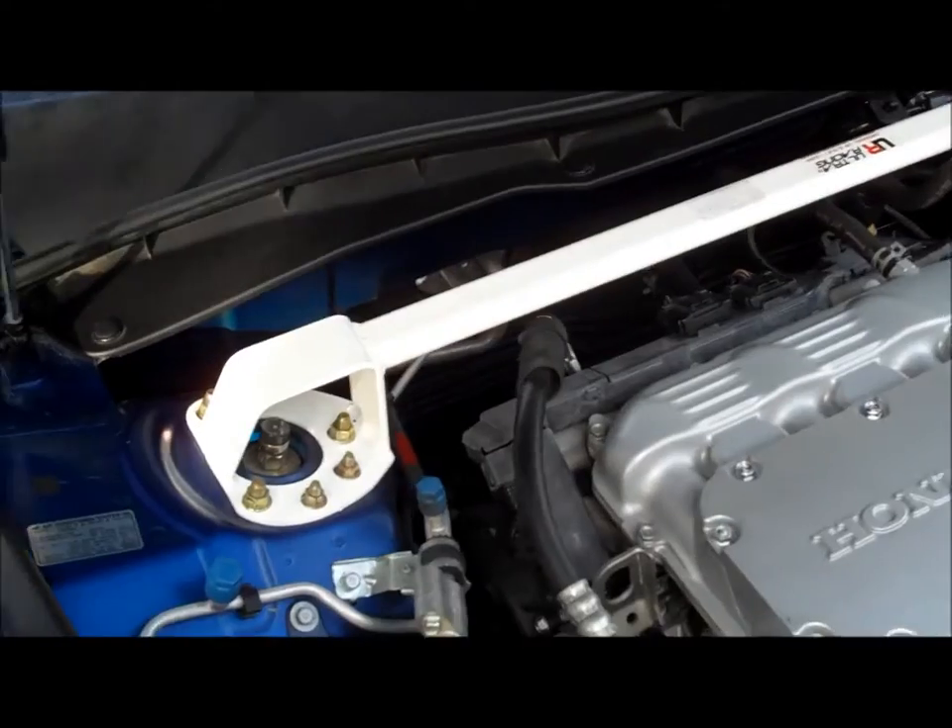Okay, since I already have the tower on, I am basically done with the front.